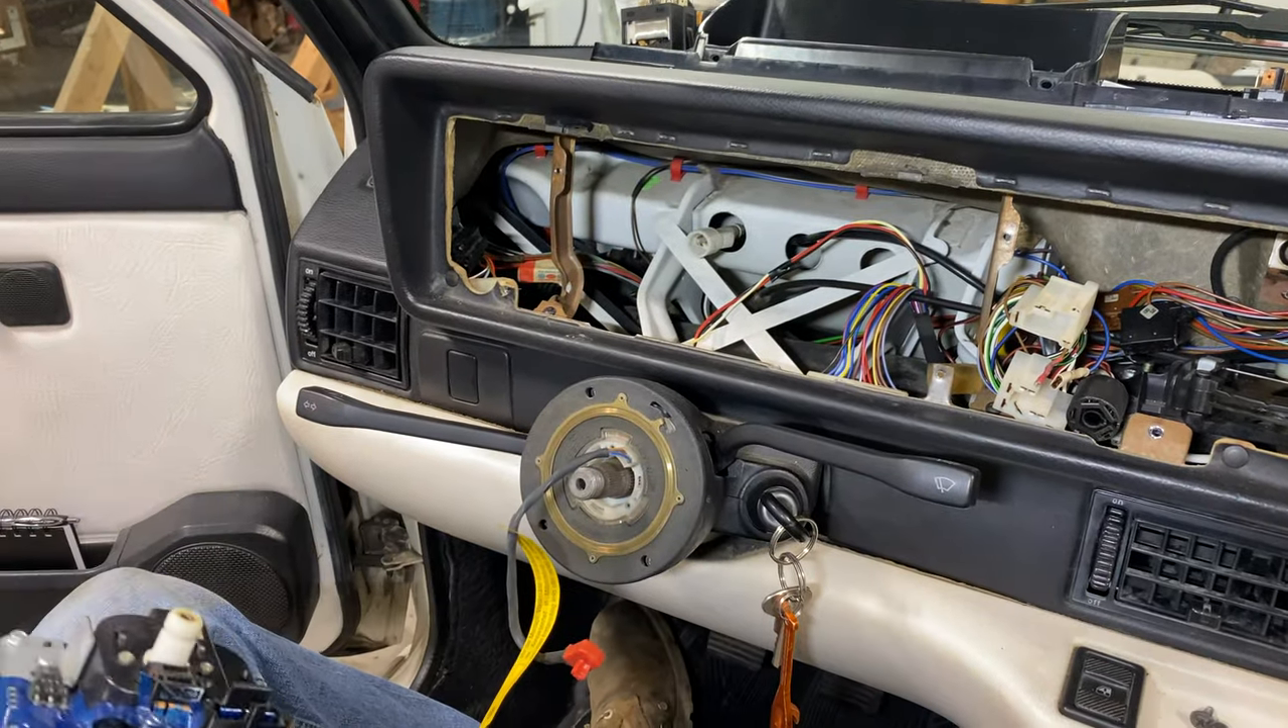And then we have the instrument cluster removed.